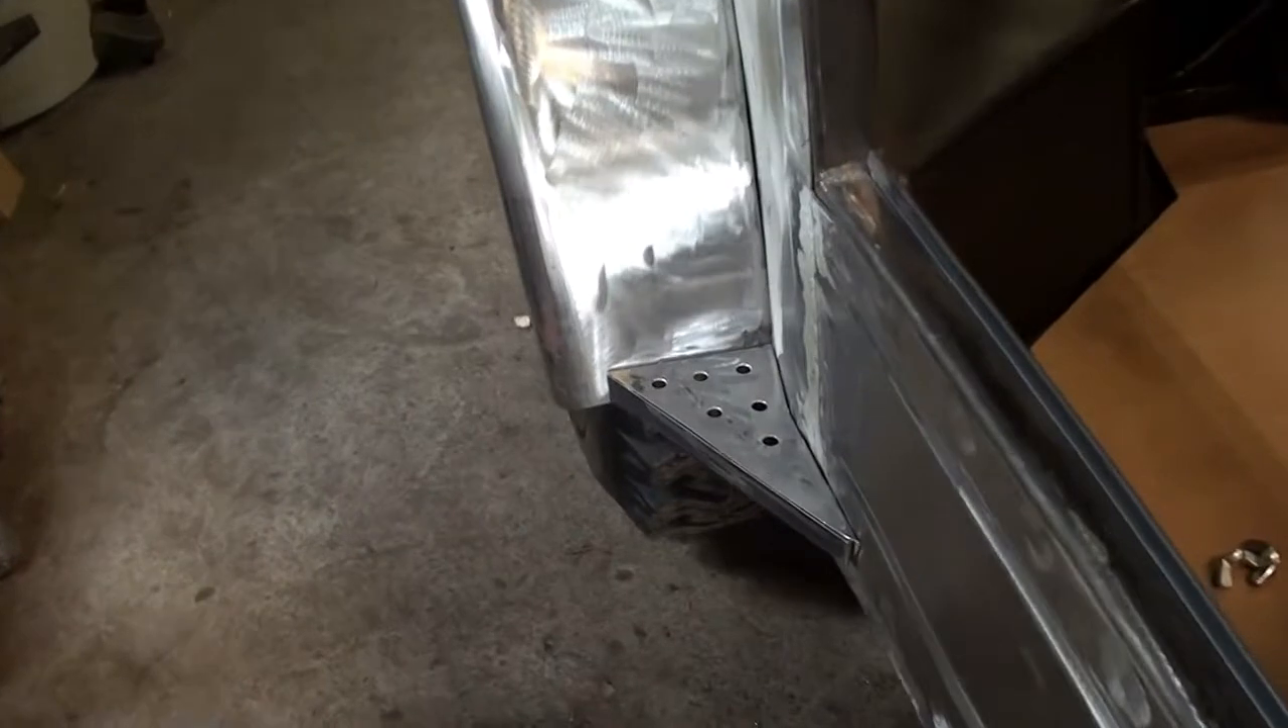Got the fenders trimmed down and I've got the support there driver's side.